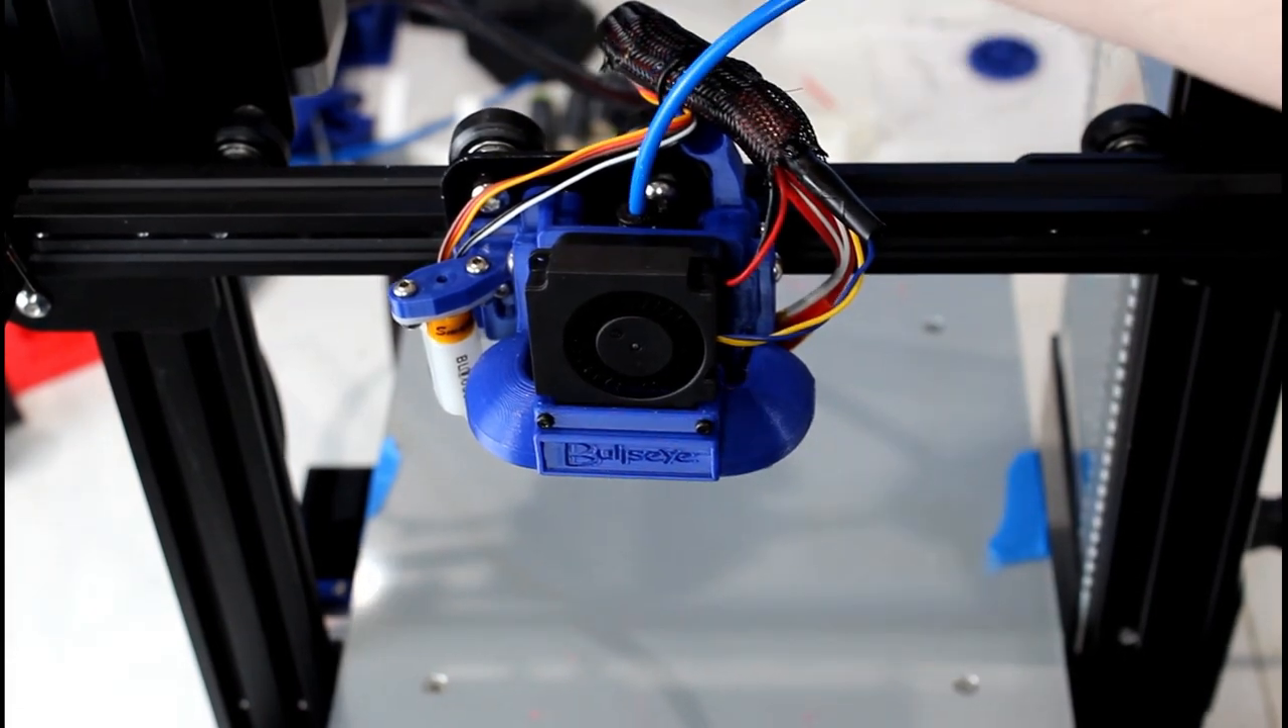So as you can see I got everything put back together. The fans are on, the bullseye duct, everything's ready to go.